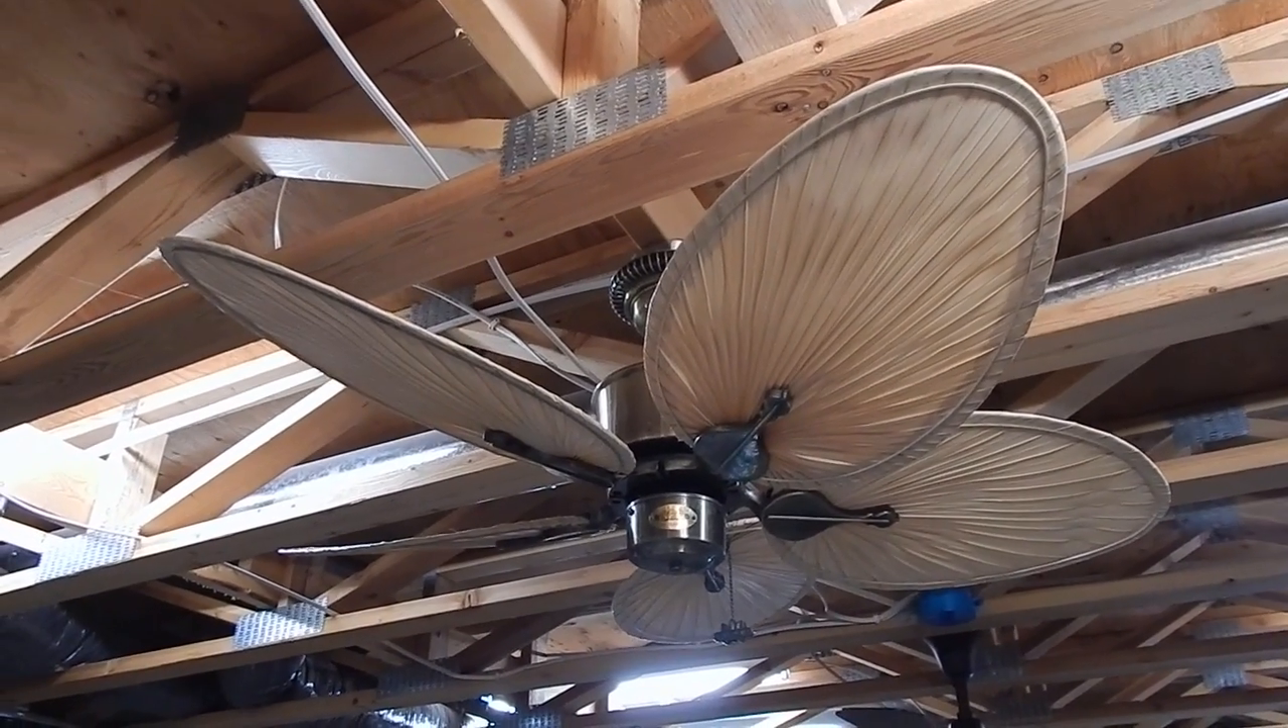And now I just put up my Antique Brass Islander with the small blades.